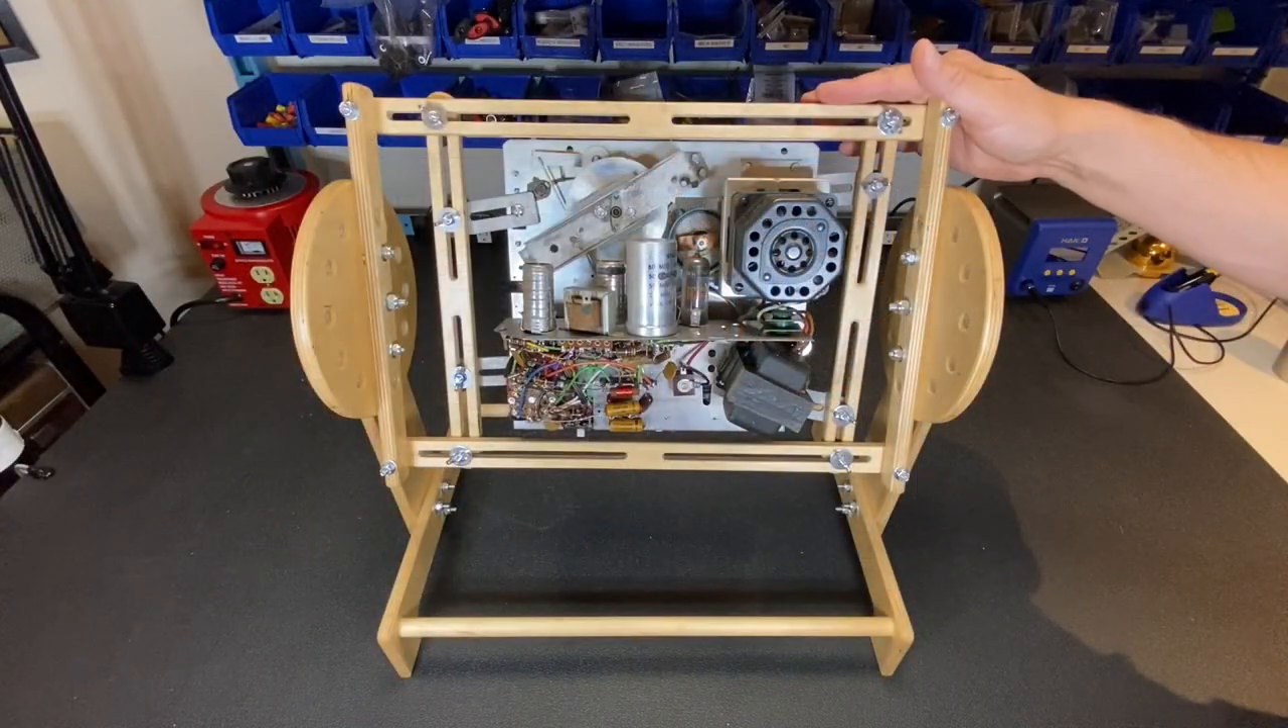I've got the tape machine chassis secured to the chassis holder.